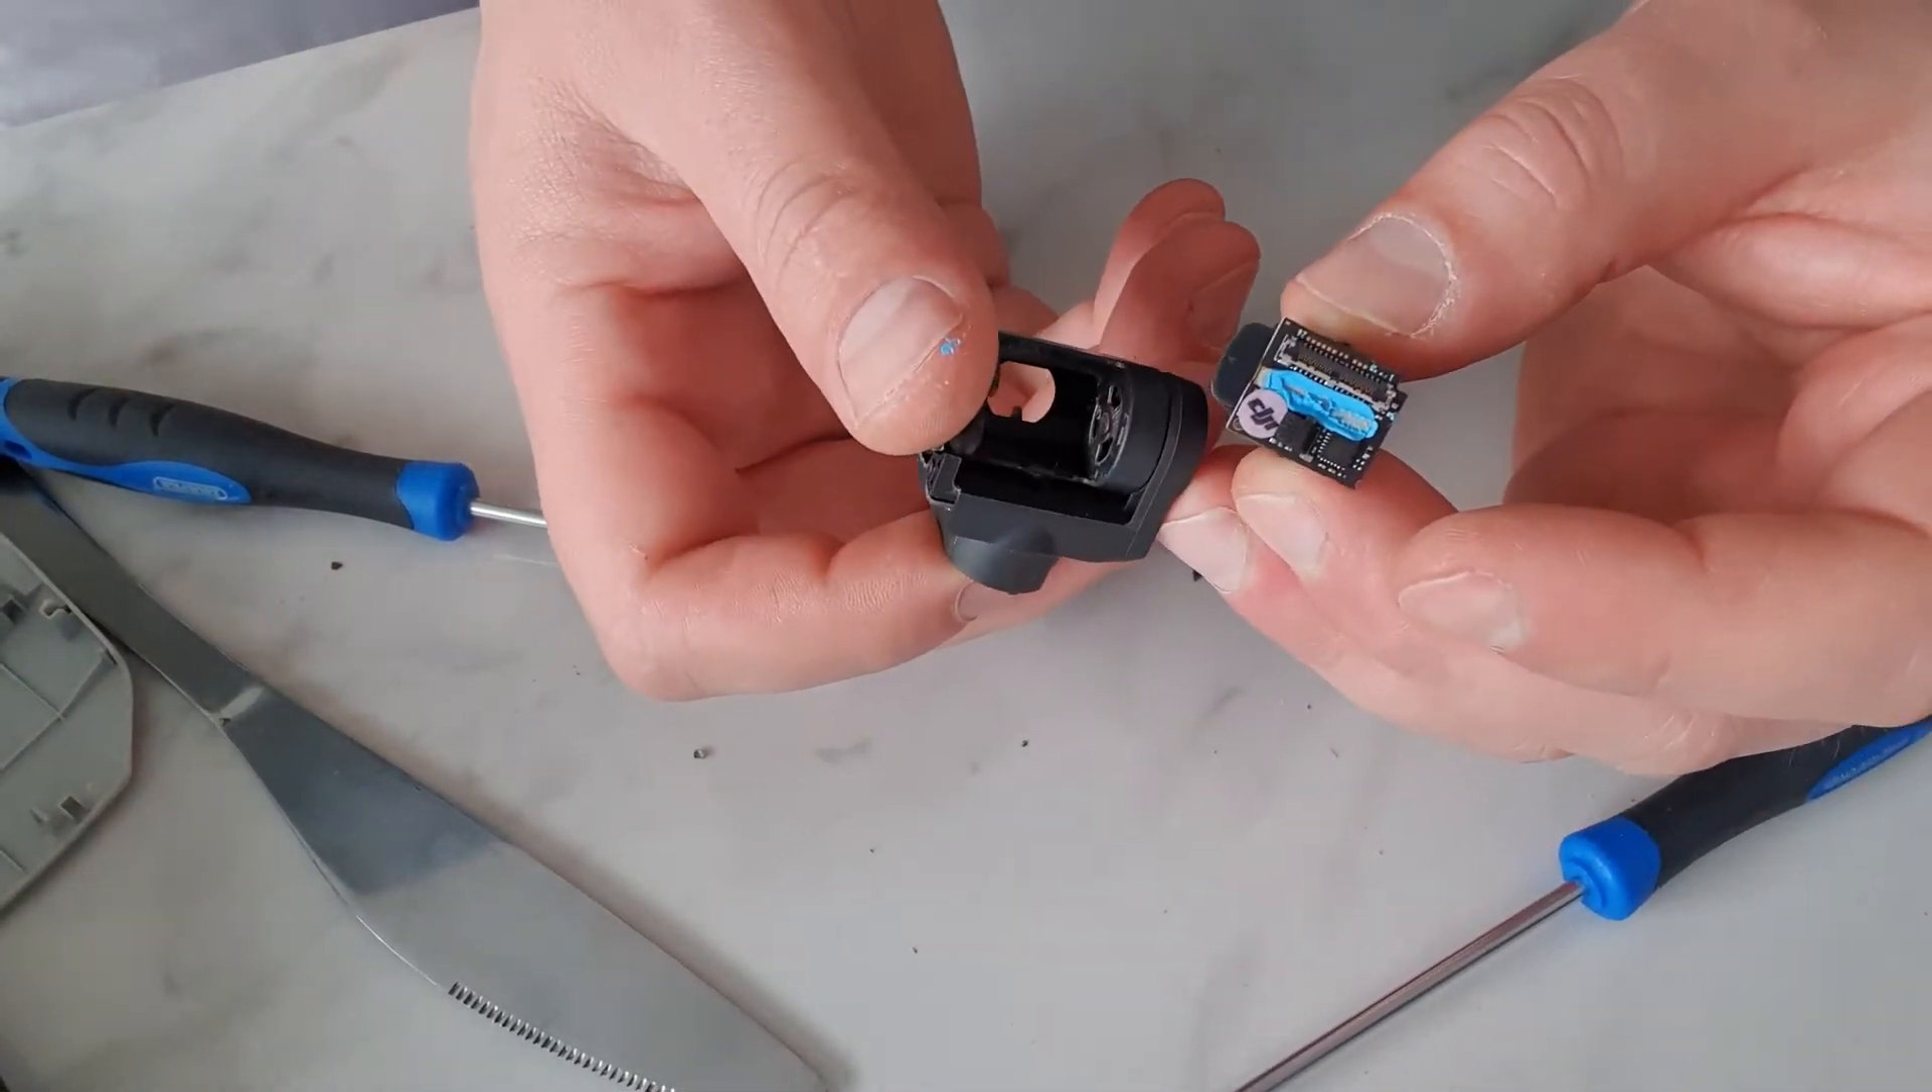Okay, so there's the DJI camera separated from the broken gimbal.